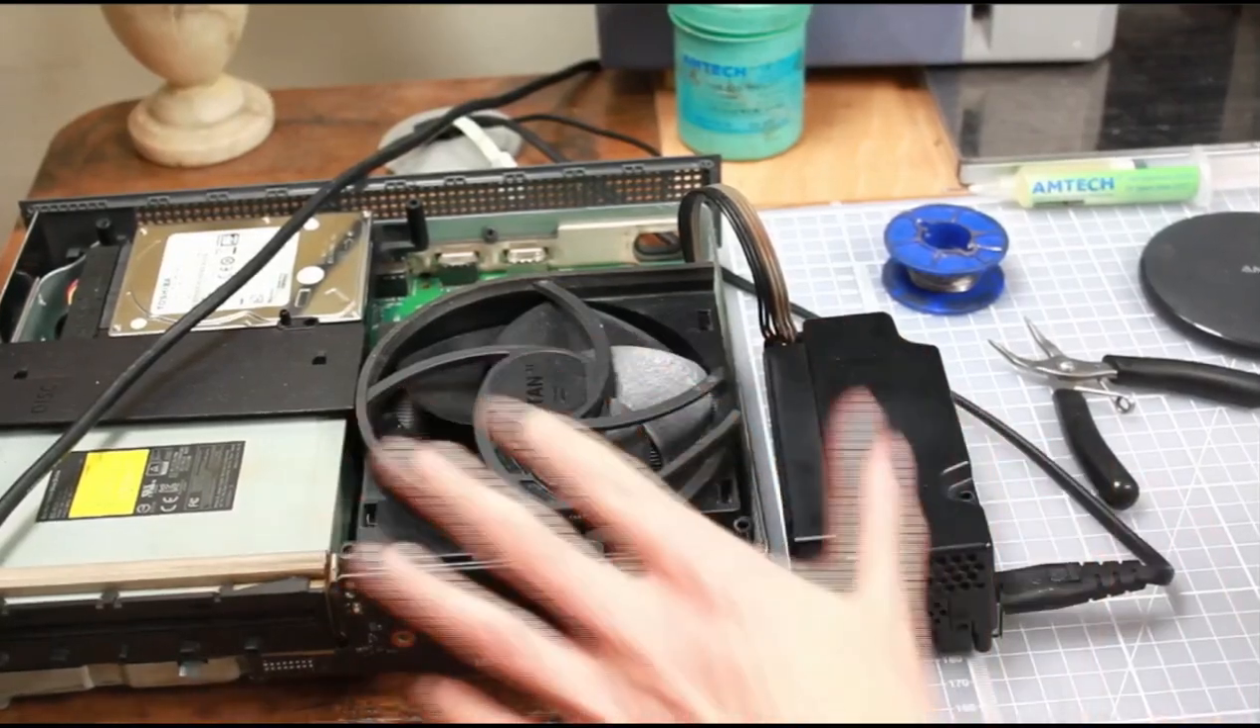You can see I've already opened up the Xbox and taken out the power supply.